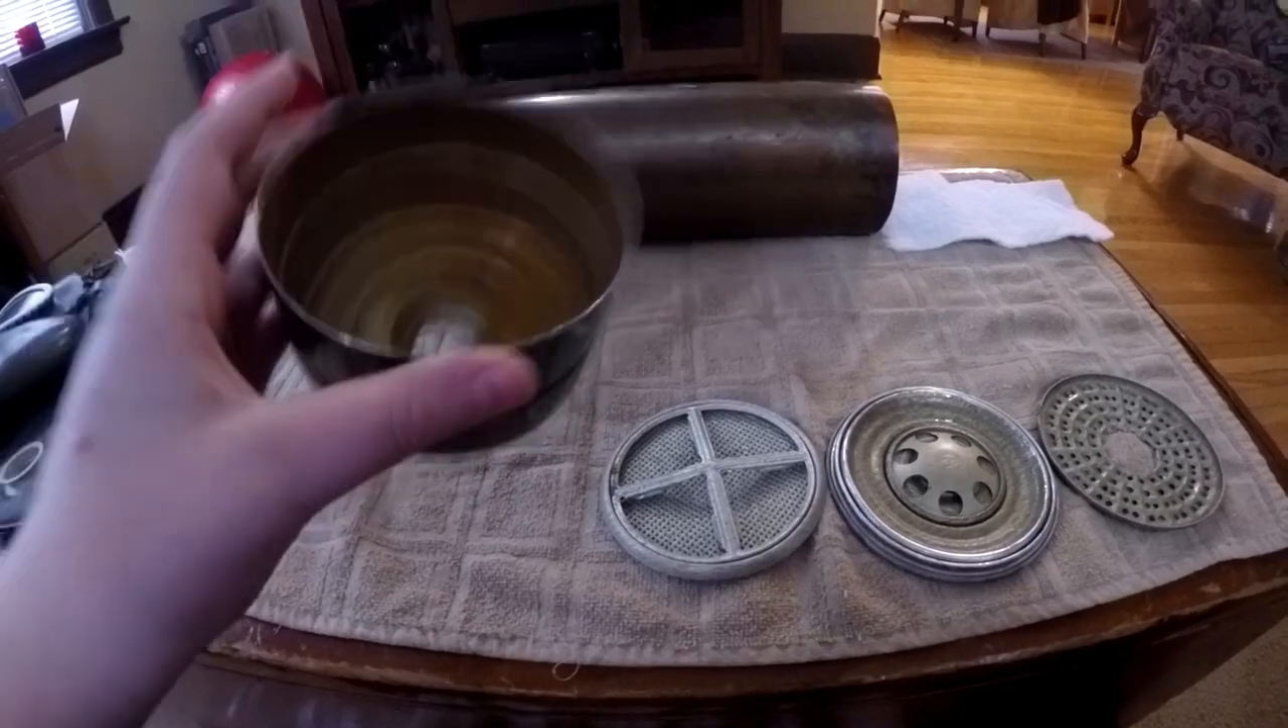What's up guys, I'm back, and we took everything out of the filter. There's nothing left in there, see it's just an empty shell here.